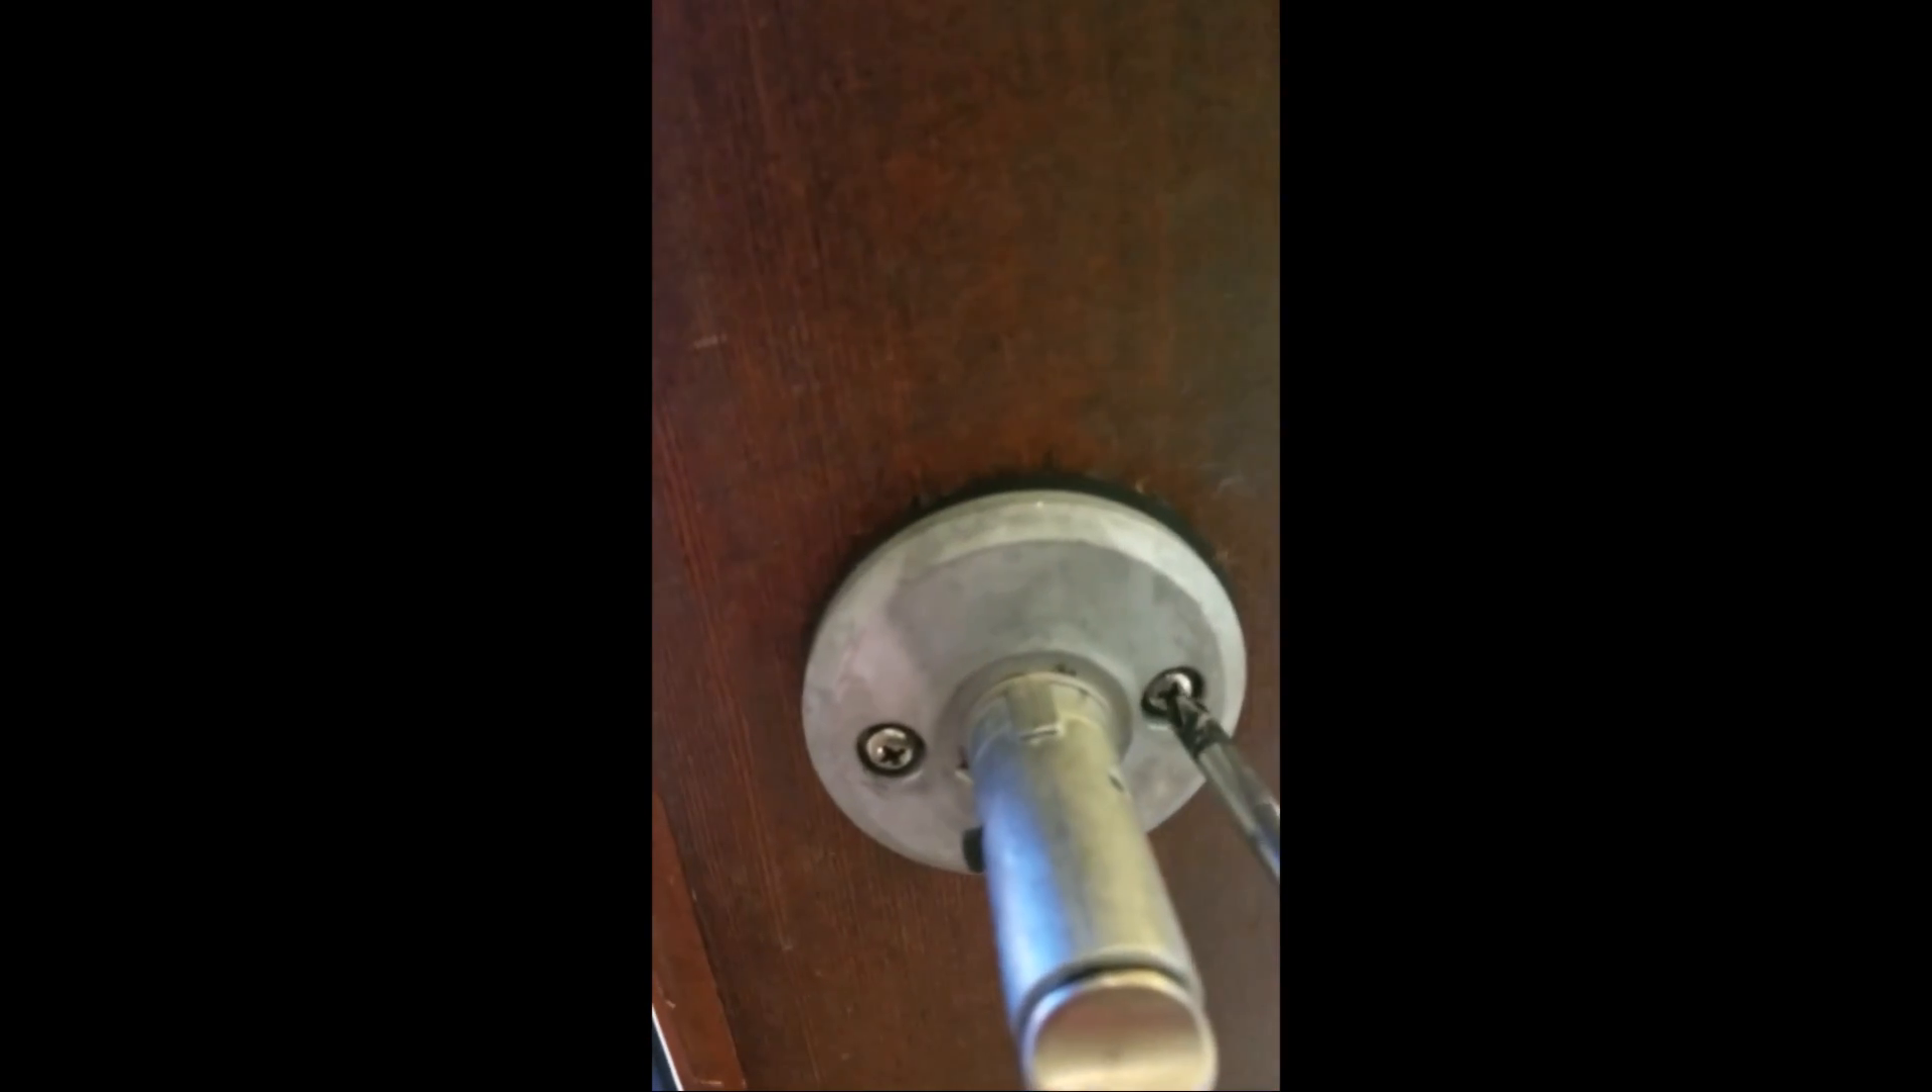Entonces ya tenemos aquí los tornillos puestos.